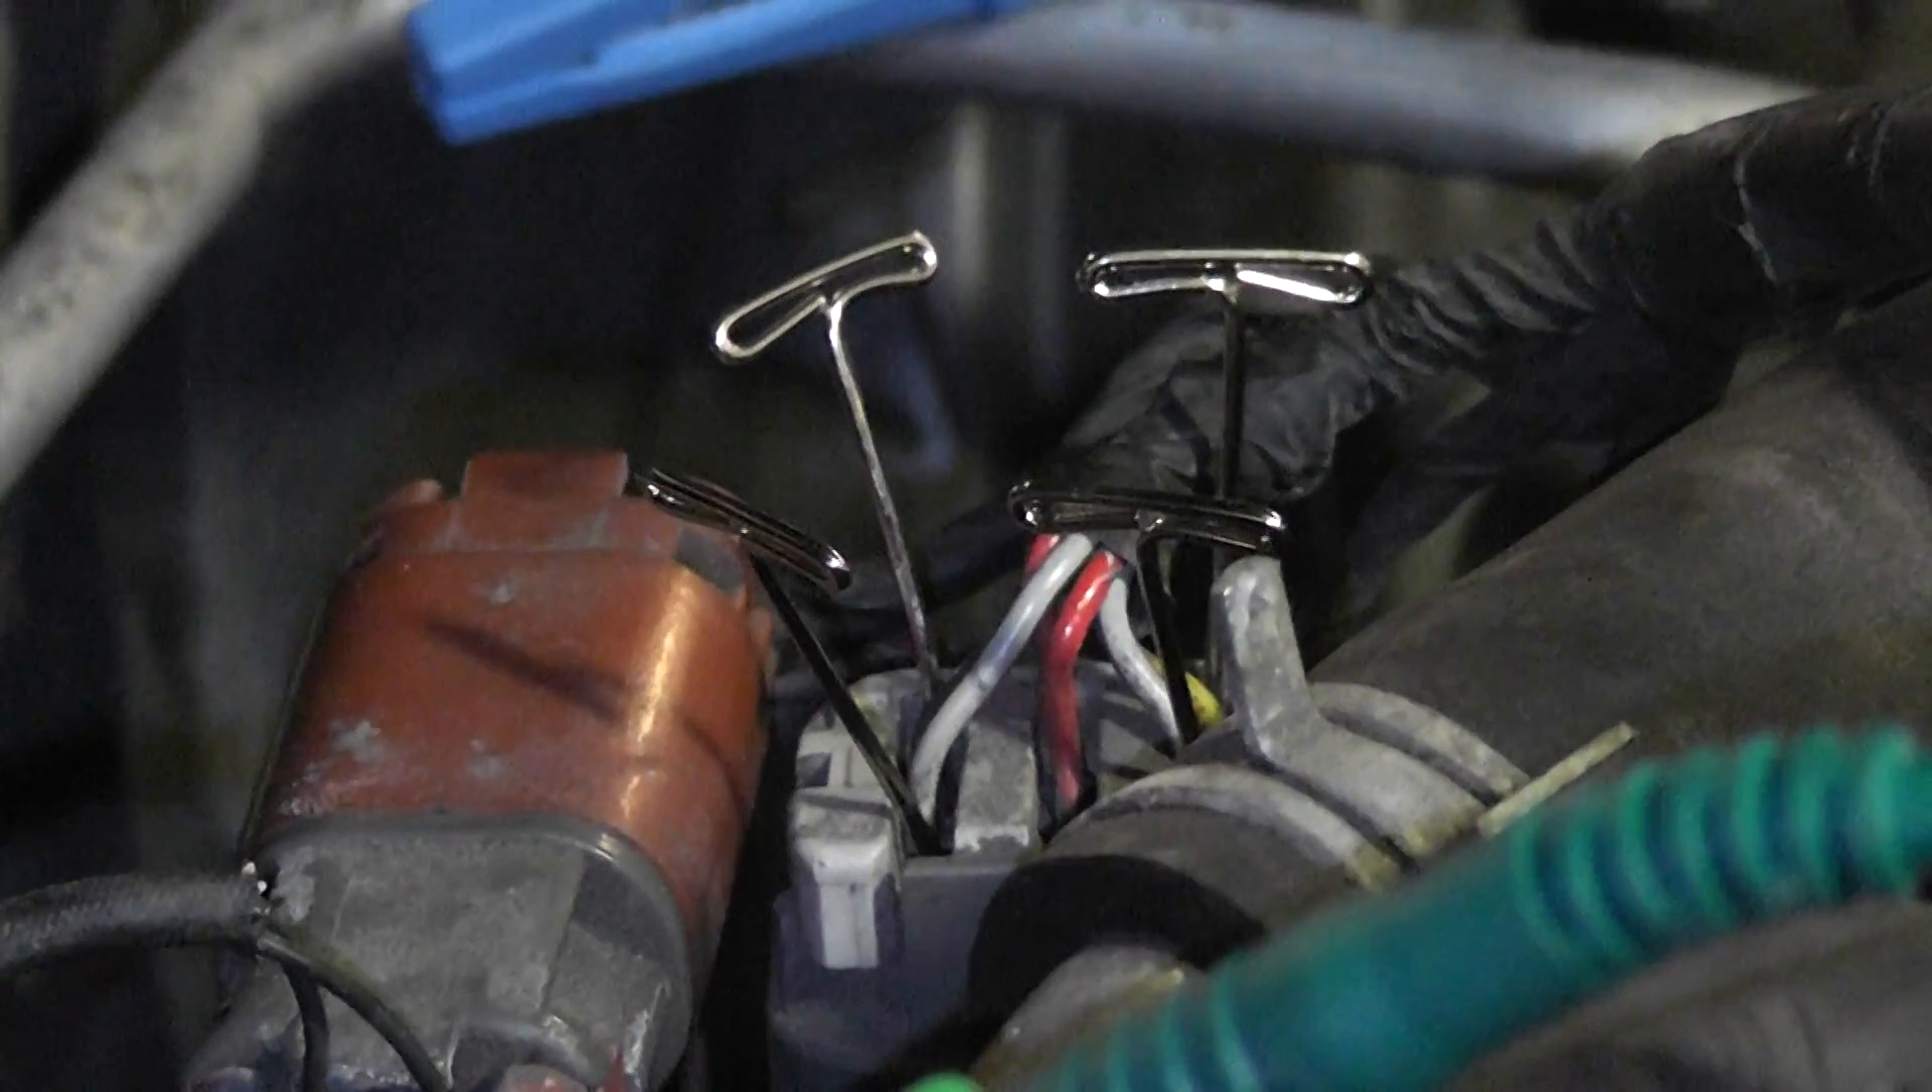We have four T-pins installed in the control circuits.